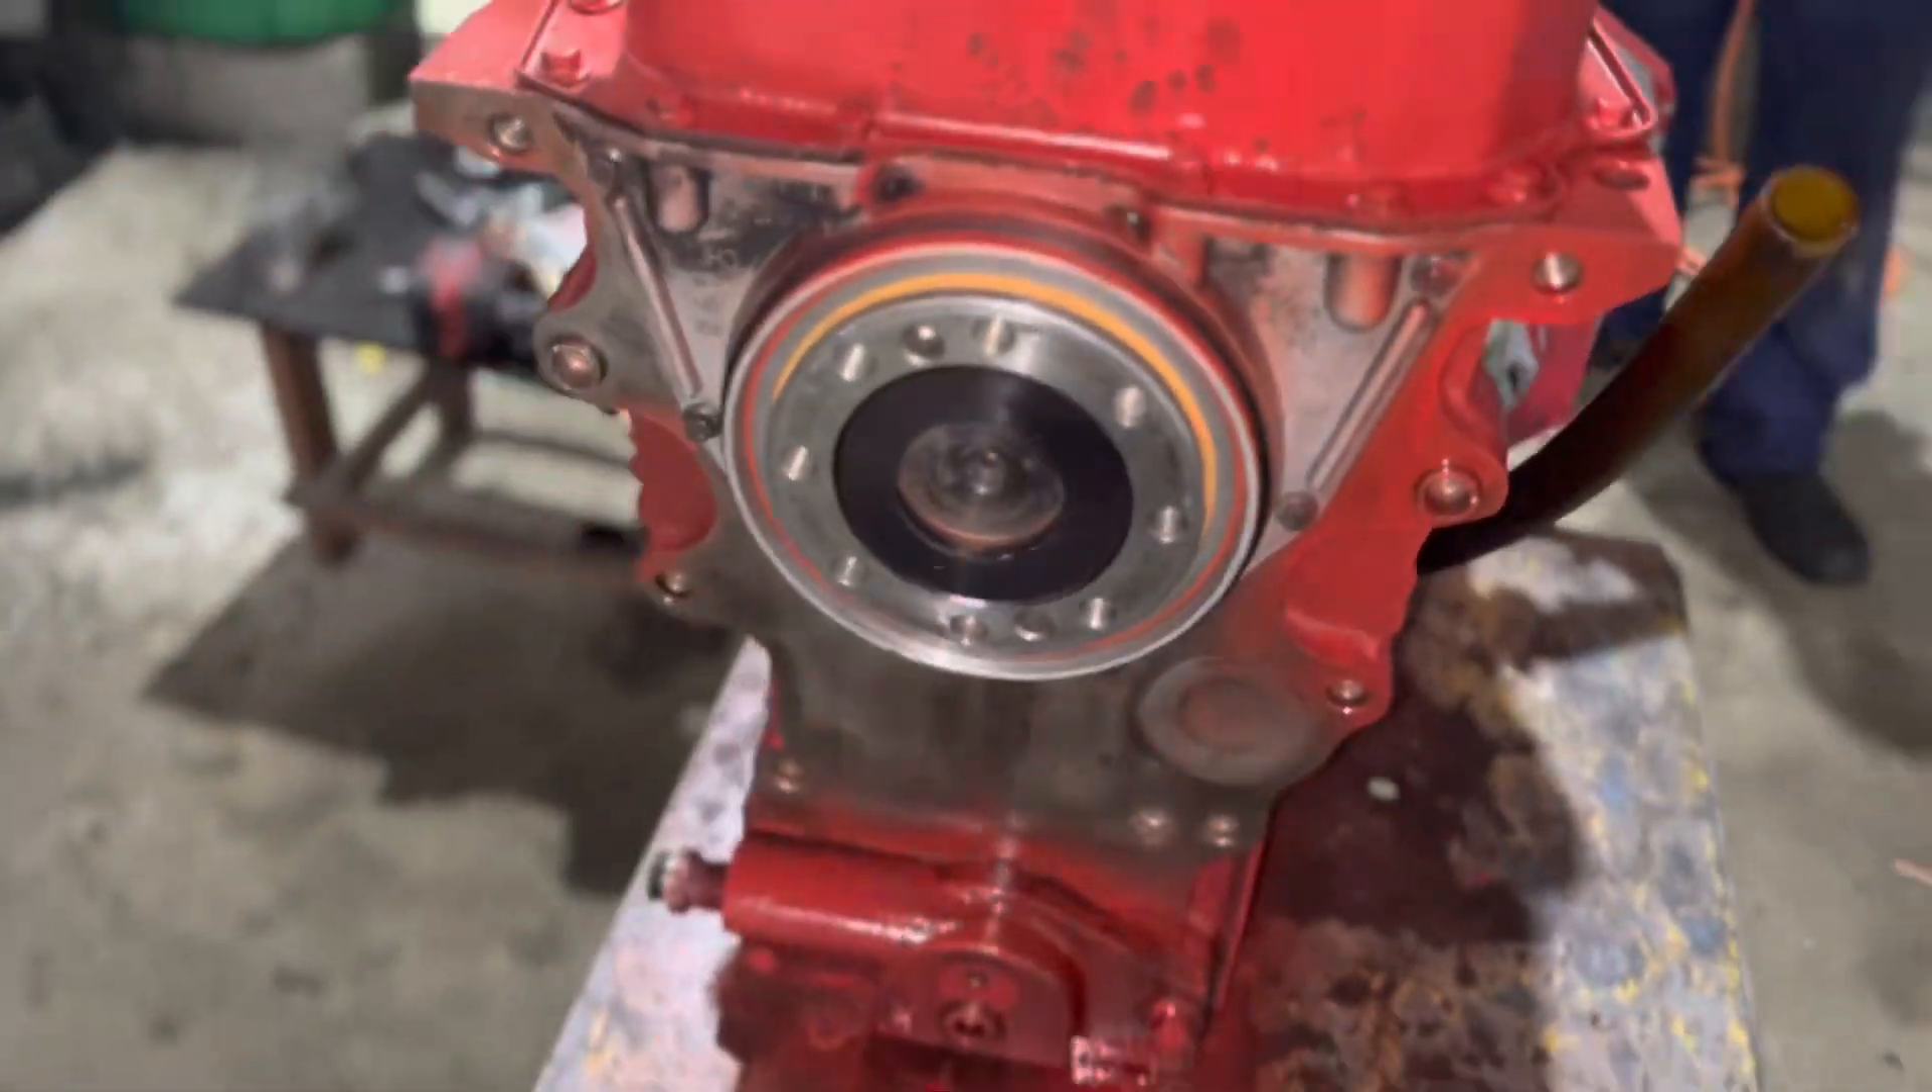Ya pusimos aquí el retenedor Atrás Nos falta solamente Cabeza de vaca.